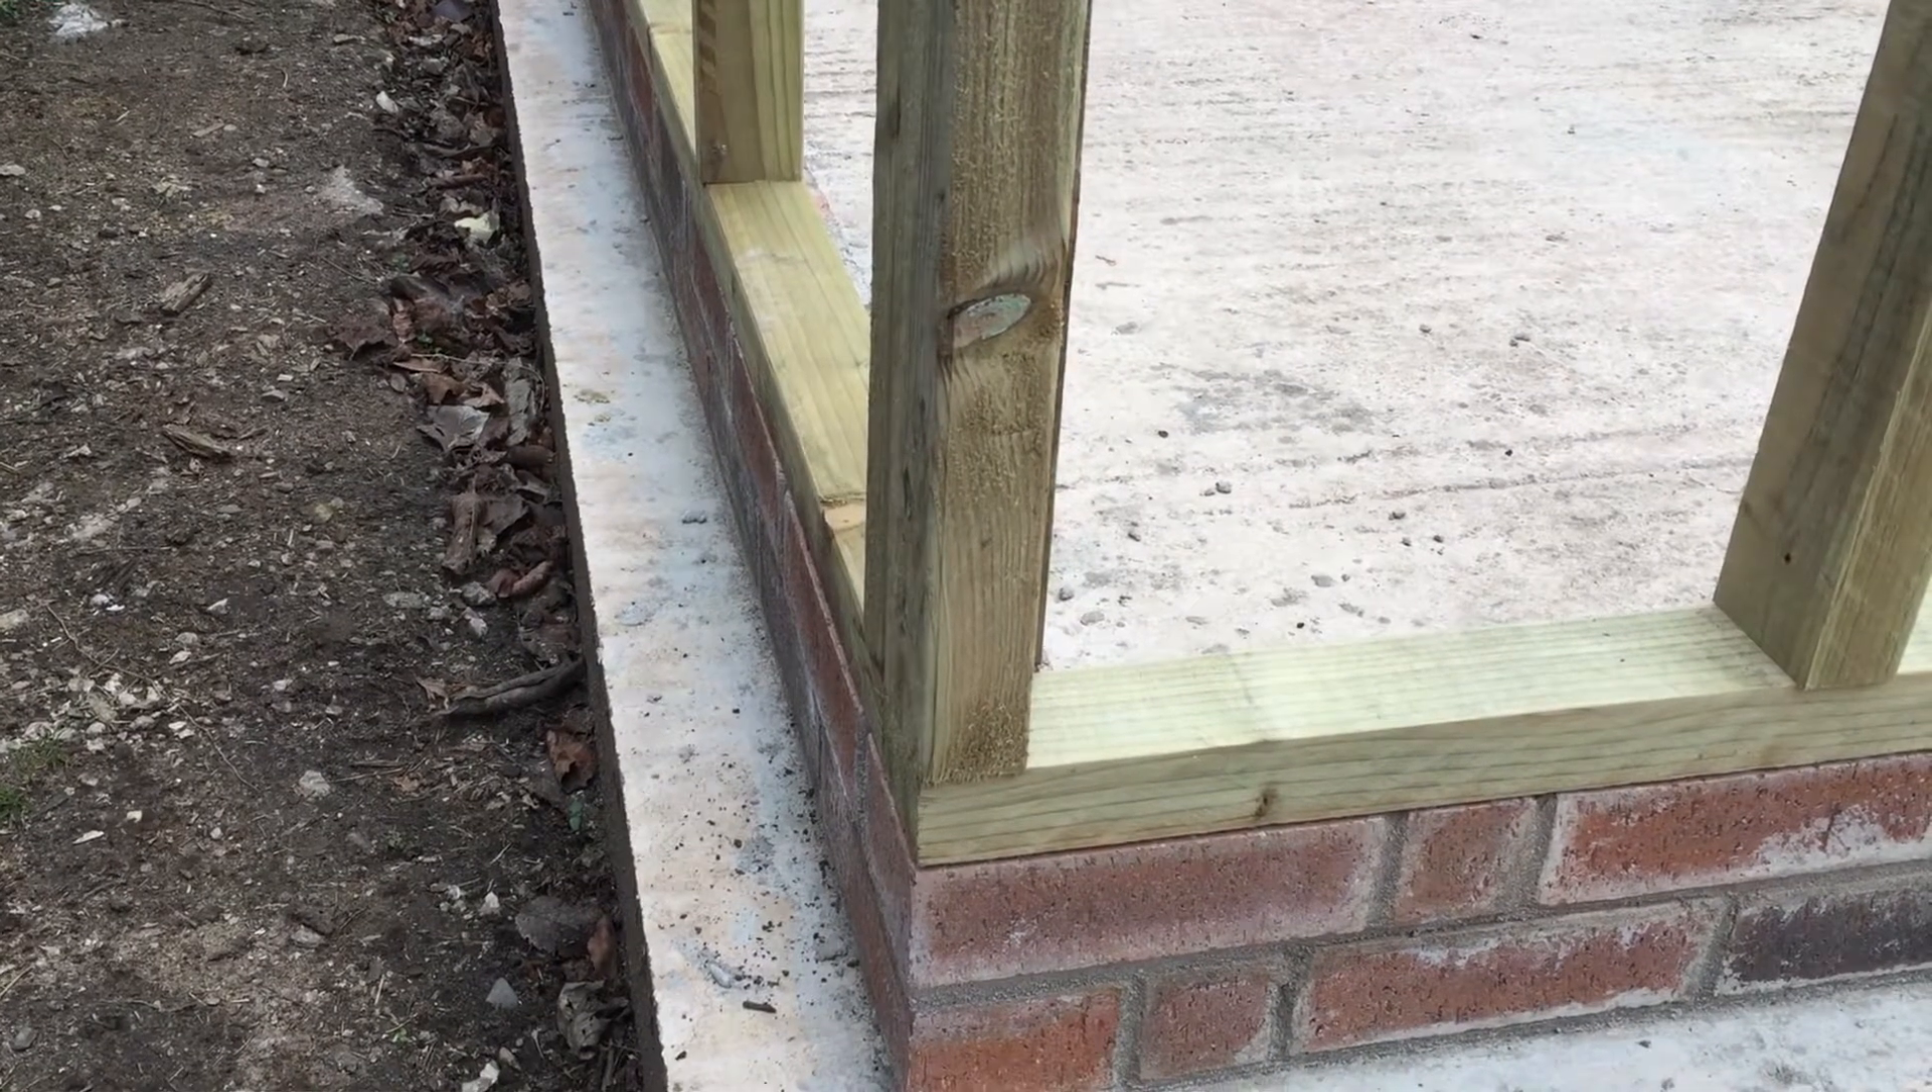You can just about see I've got the framework lined up with the outer edge of the bricks.